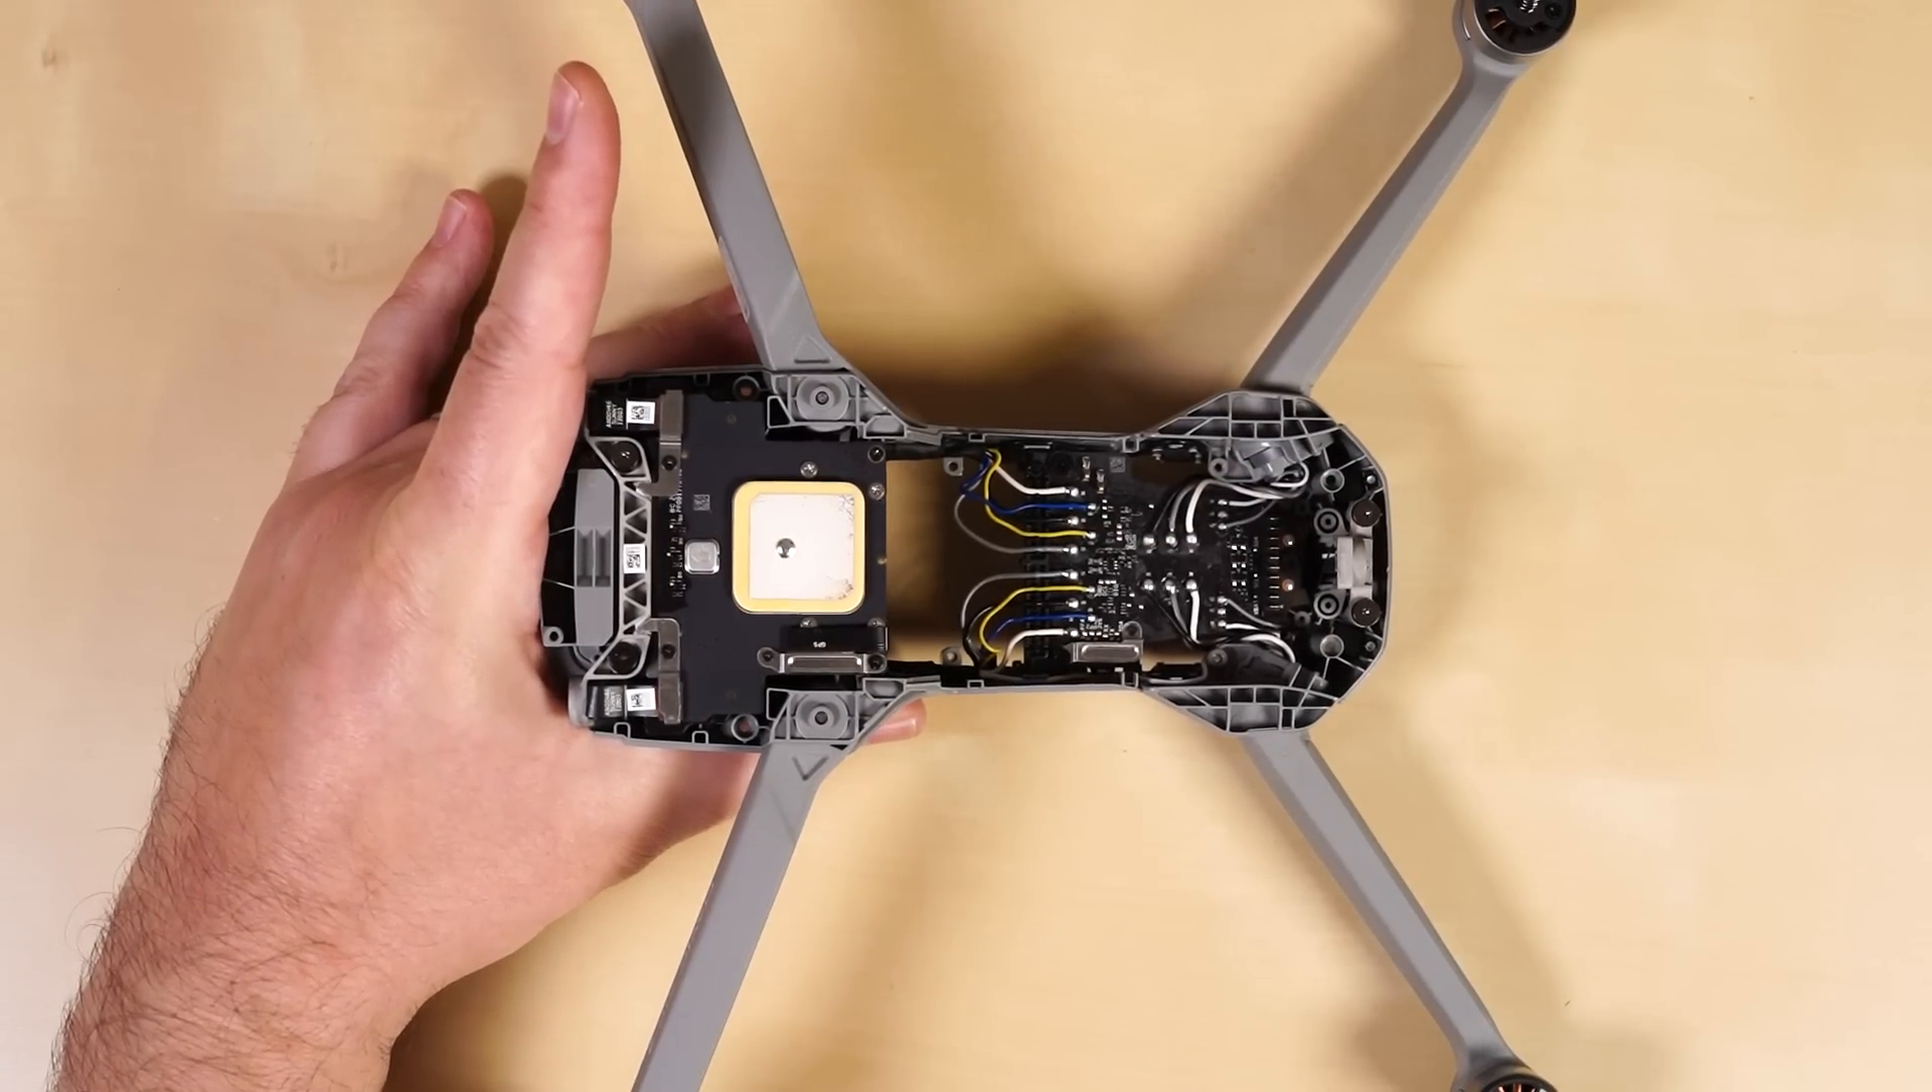The upper case removal reveals another board which looks to be home to the GPS hardware.